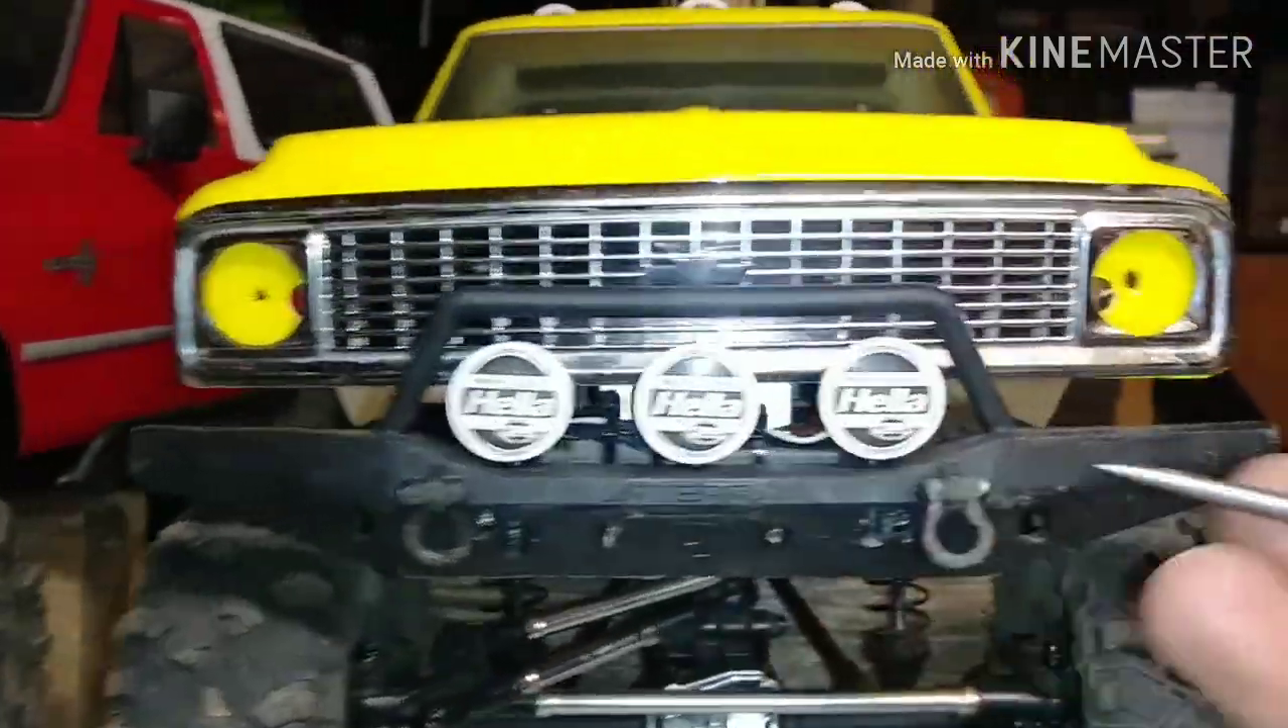We've got the grill back on the truck, everyone.